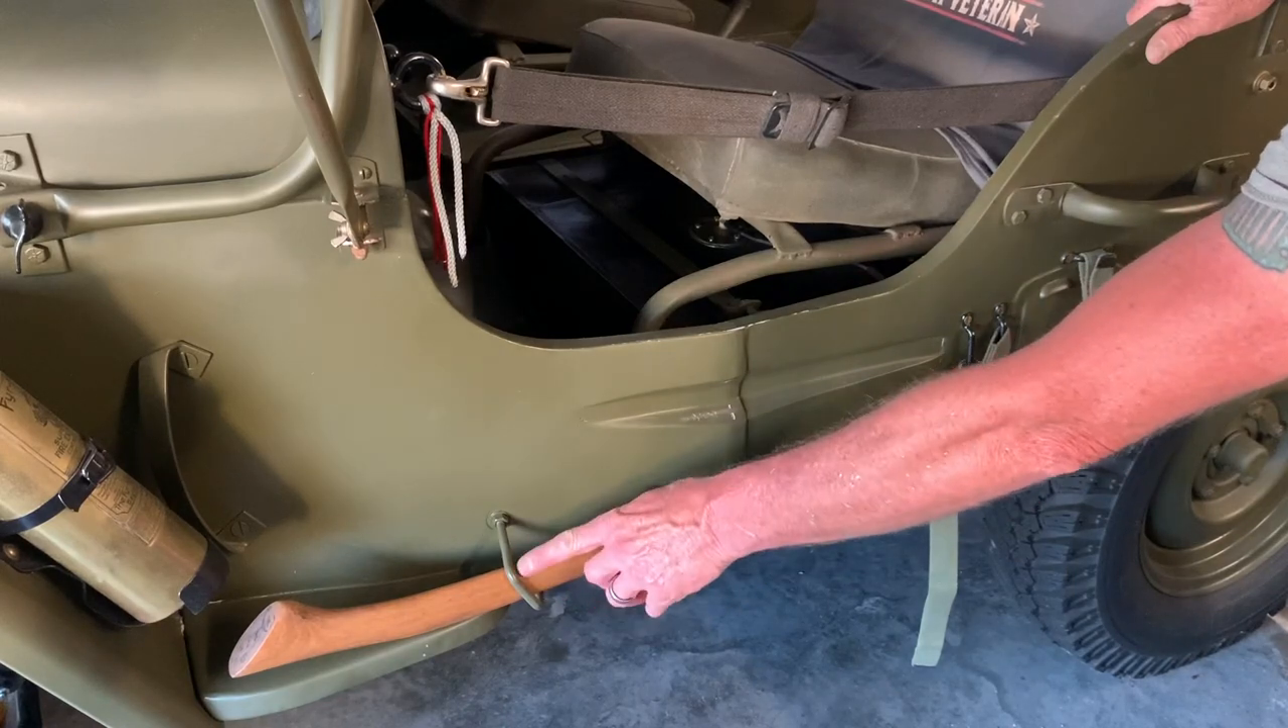Notice up here in the front that the handle is actually sitting in the front part of this bracket. It's not riding back here. It's not flopping around, and that's nice and secure, and it fits perfectly in that indent.